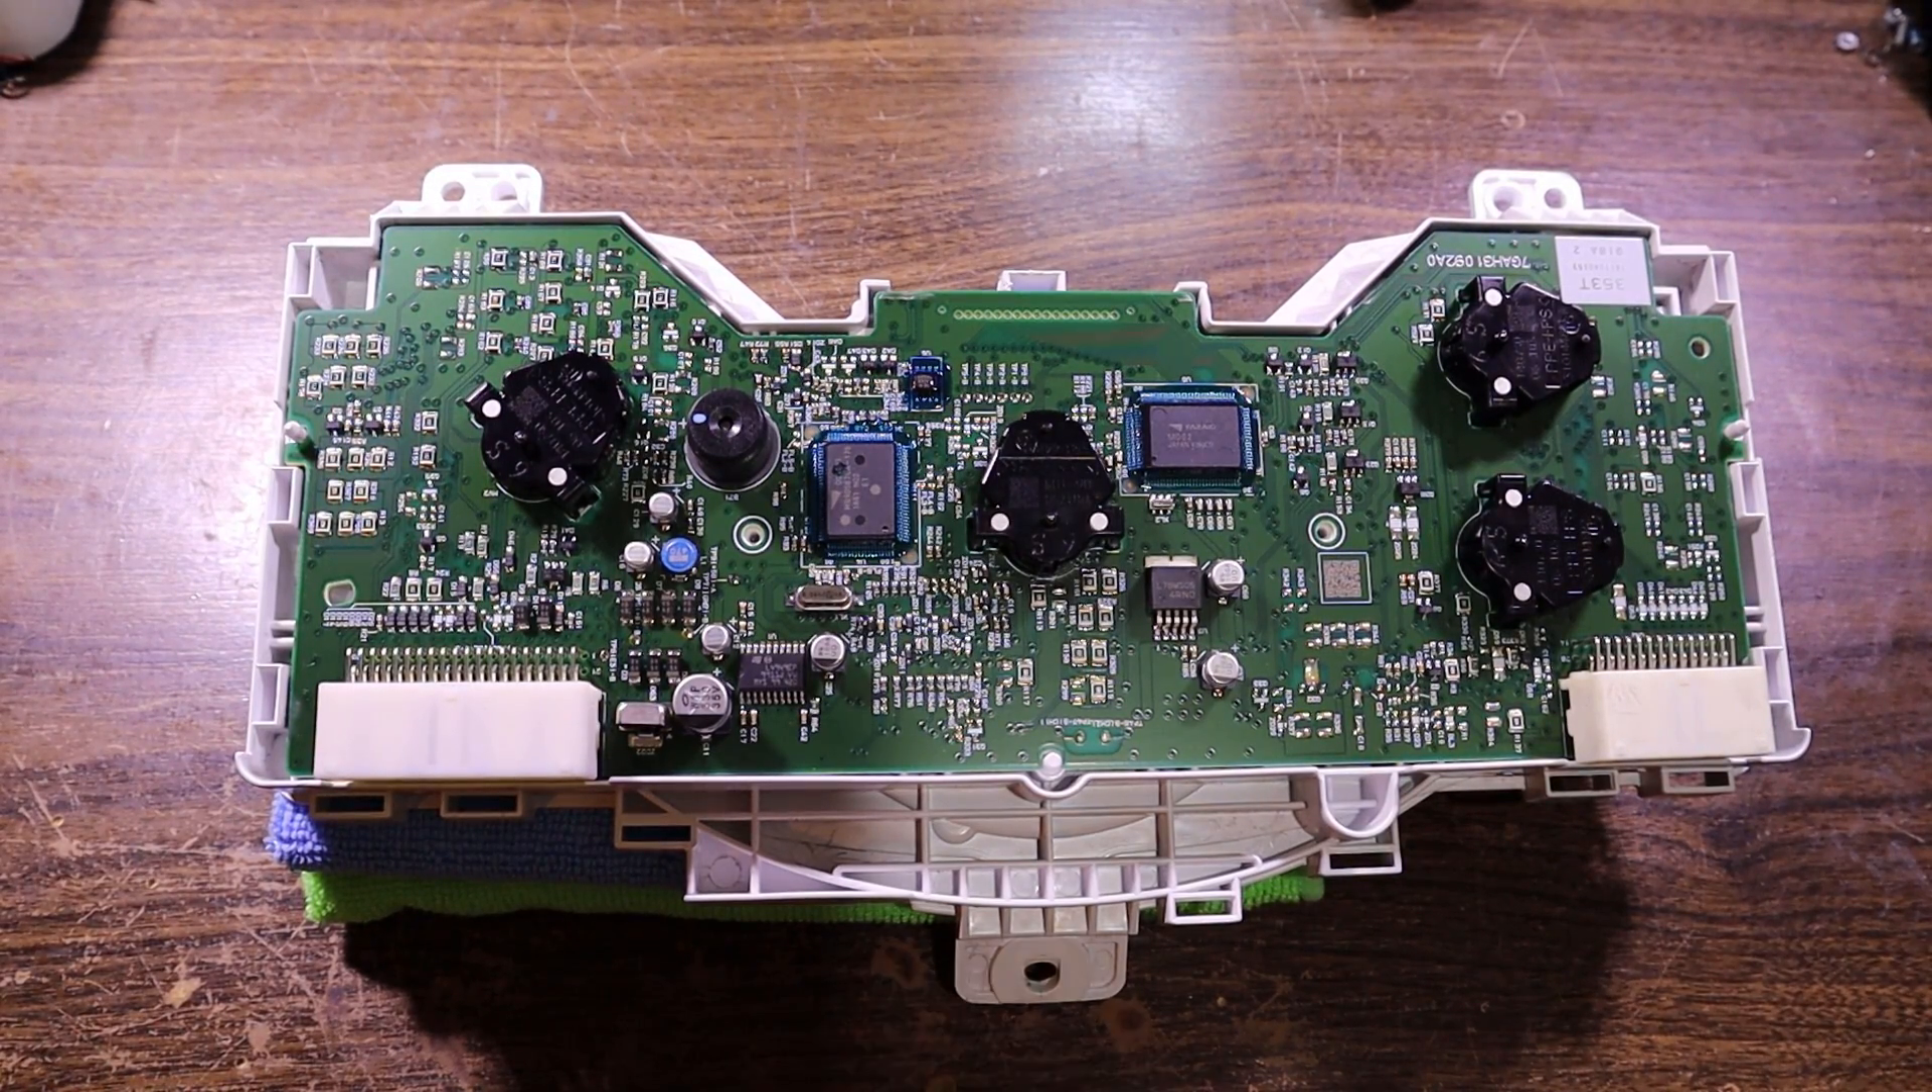Now with the back off you can see what's going on.